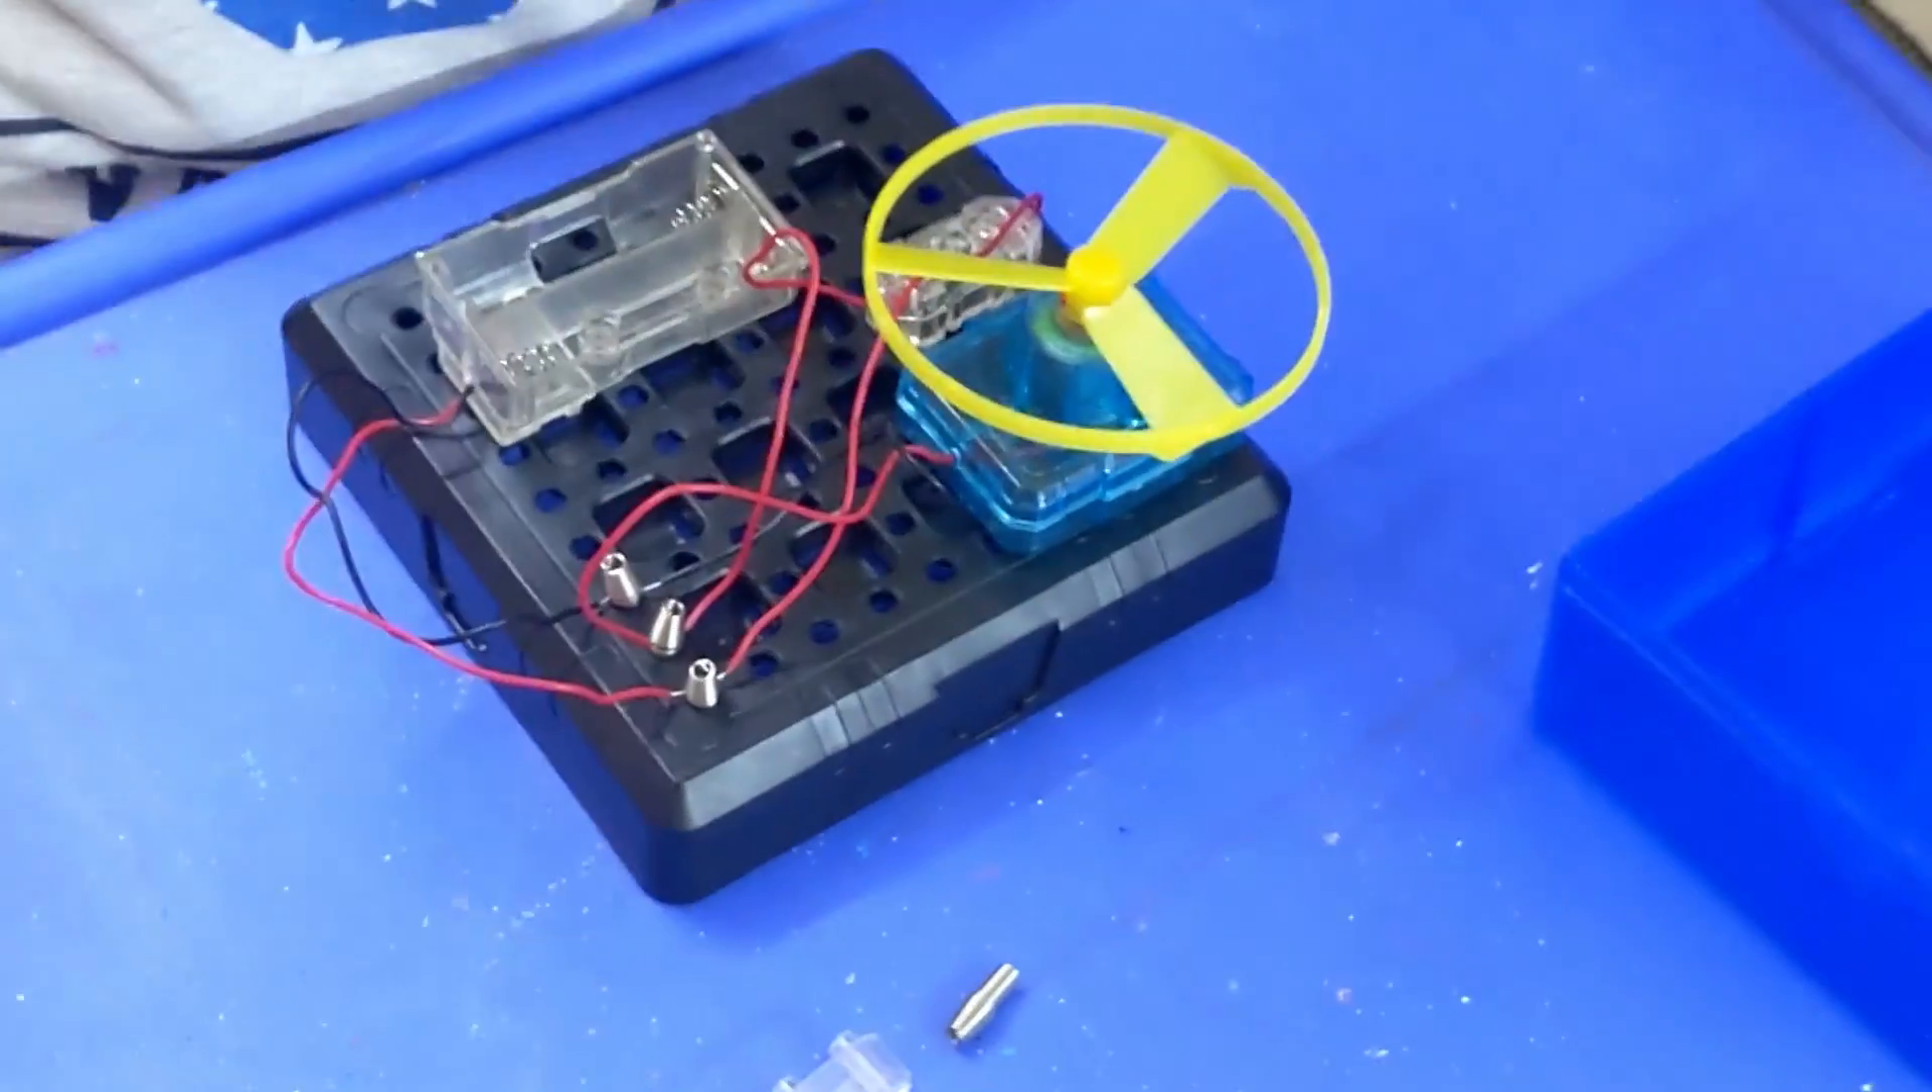Put the propeller on the motor. Done.